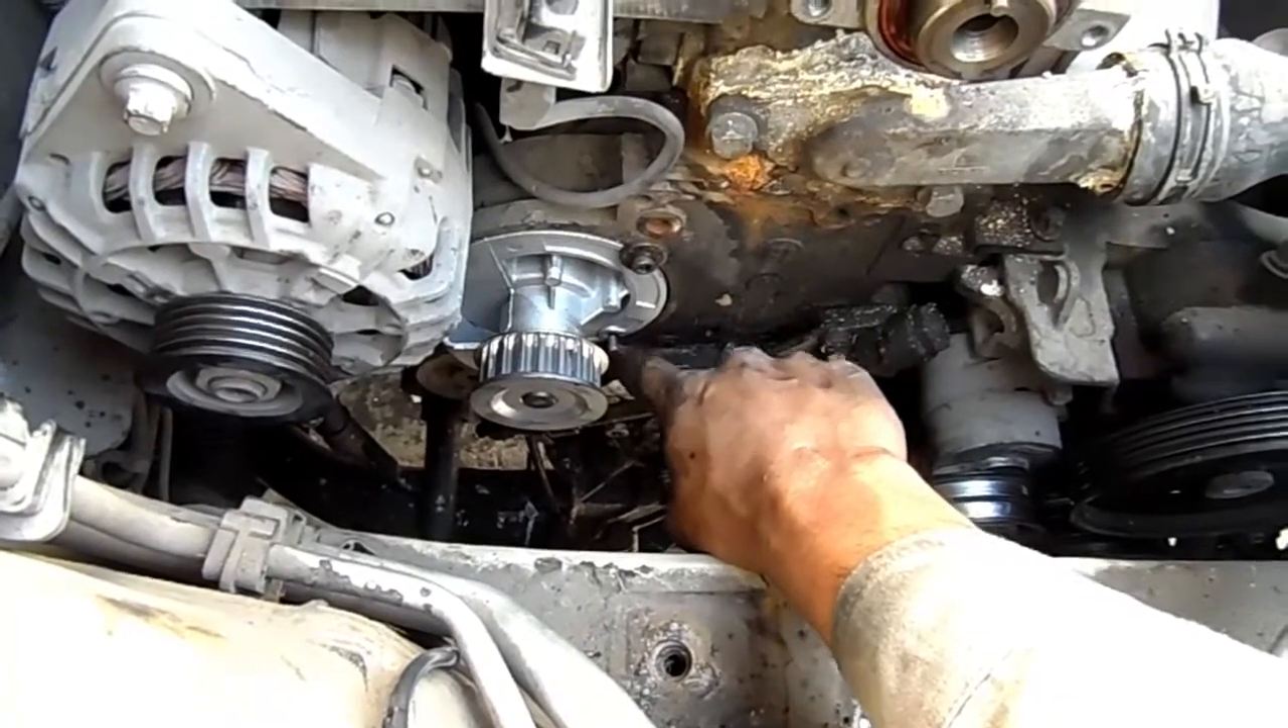Ya vimos que ya se instaló la bomba de agua.